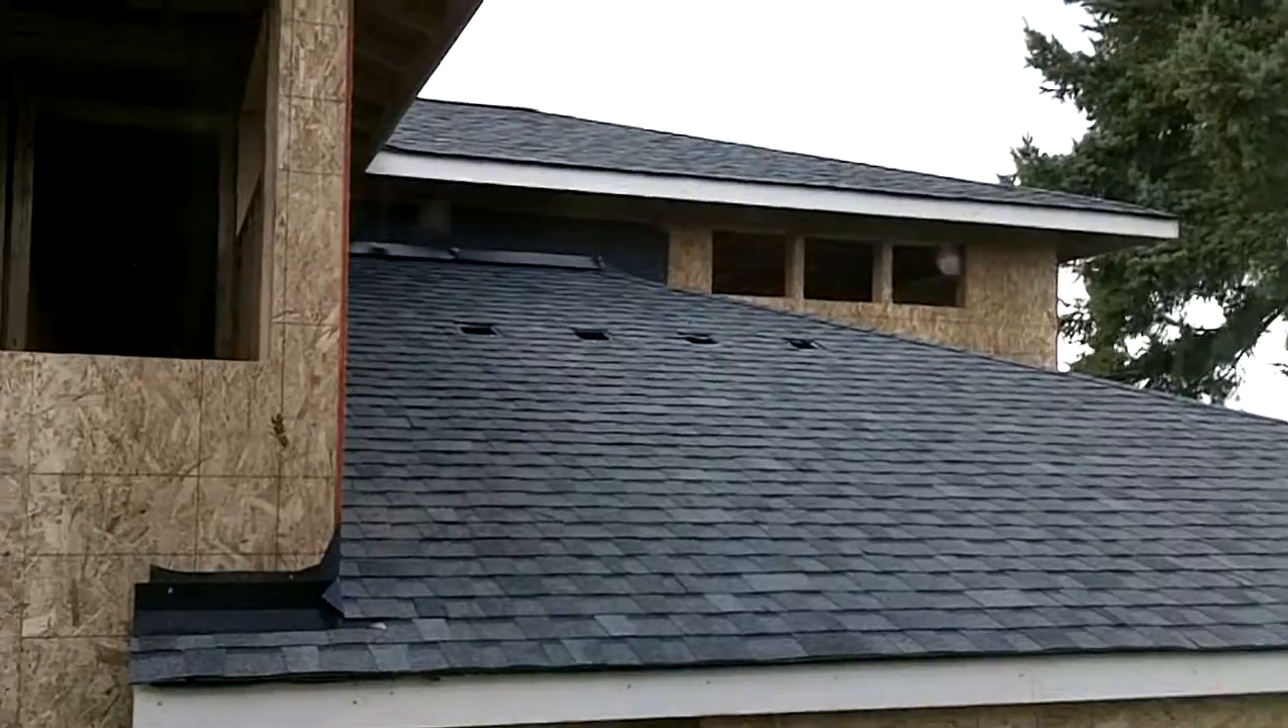Well it's Friday December 23rd and main roof of the house is done in terms of the shingles I still have to put the vents in but the shingle workers have completed.